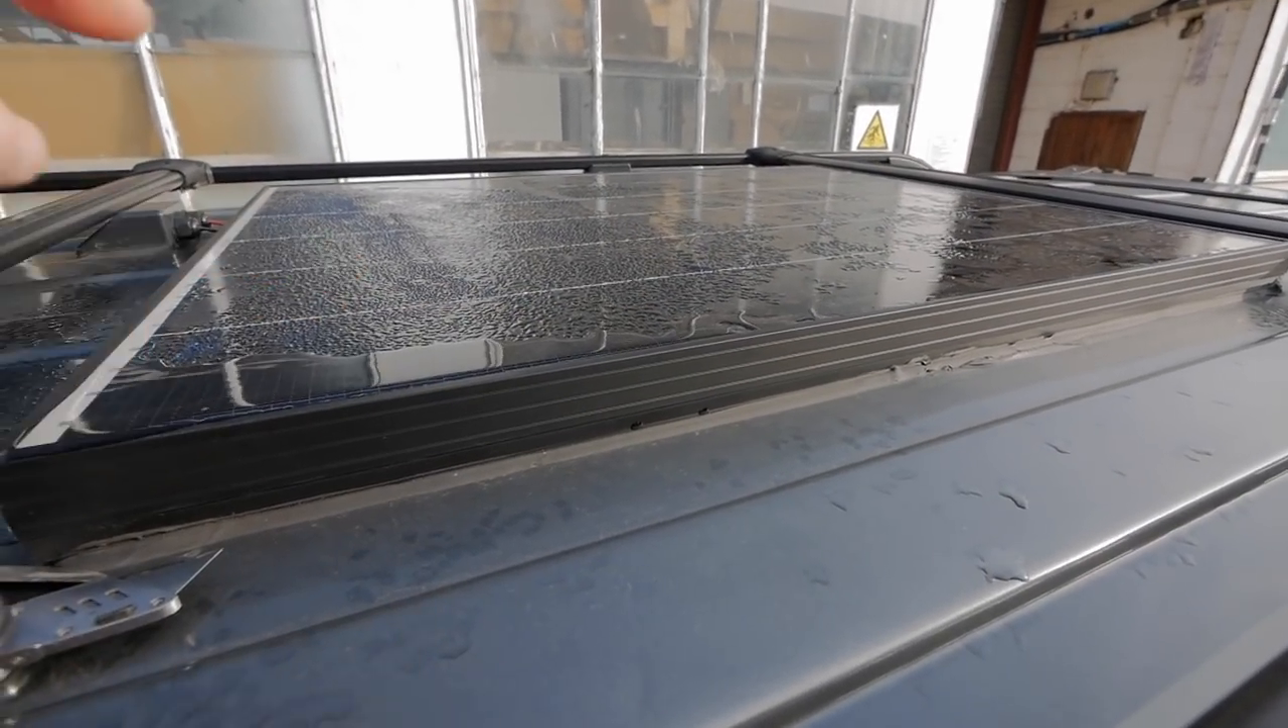Right next job we need to get the other panel off the van. Now I've got a couple of different types of knives to try so I'm going to cut this bead off and get this panel off.